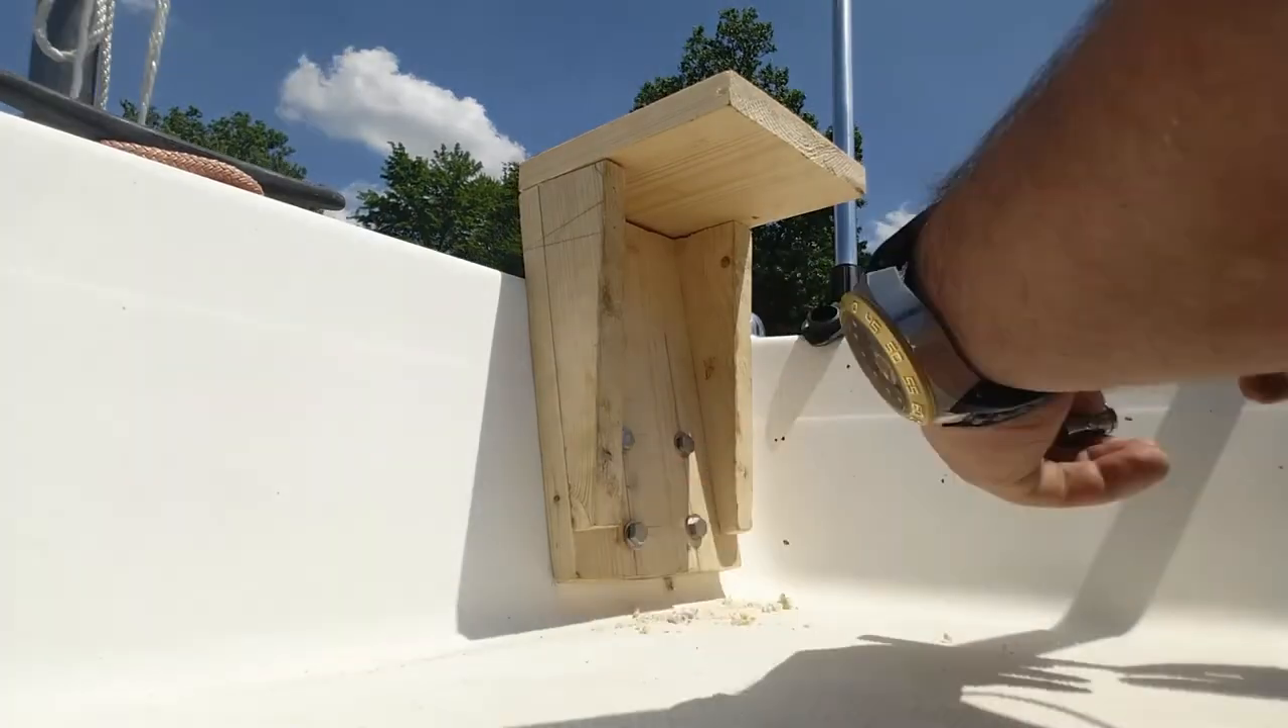After bolting up the top two screws, I drilled out the bottom holes and ran the lag bolts in making a very solid mounting bracket.